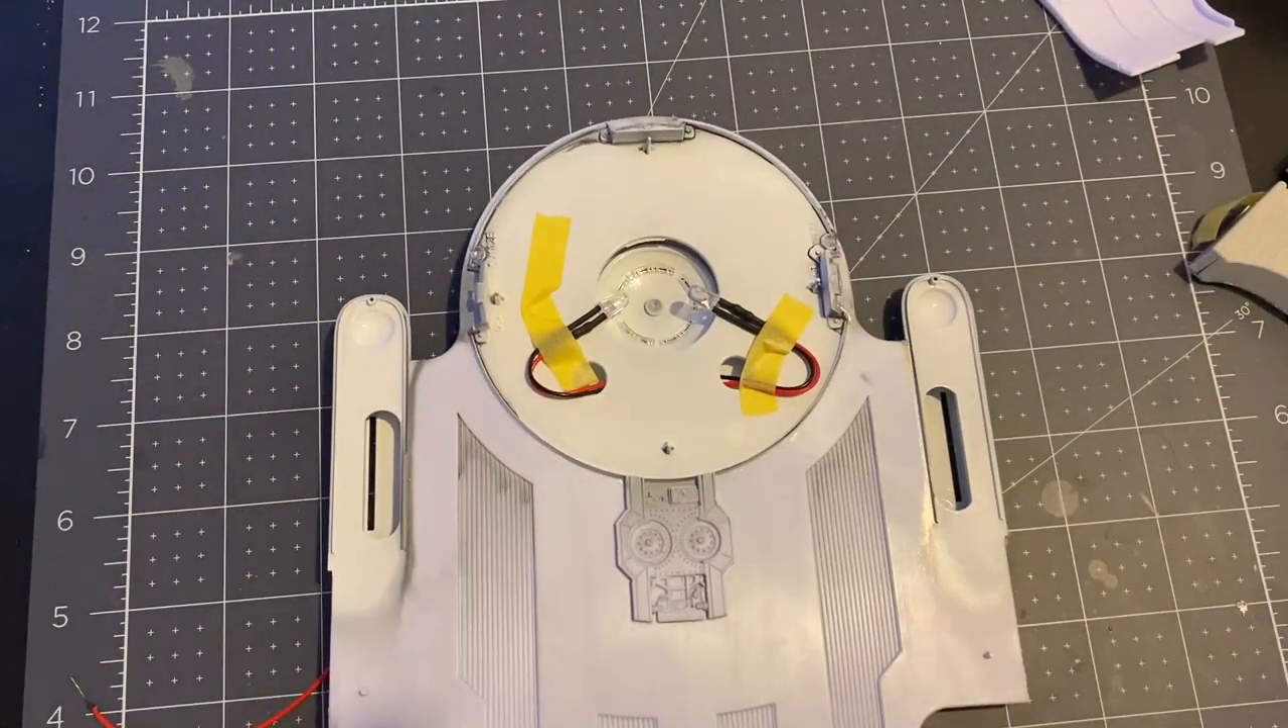All right, we just have our LEDs taped in place to light up the dome.